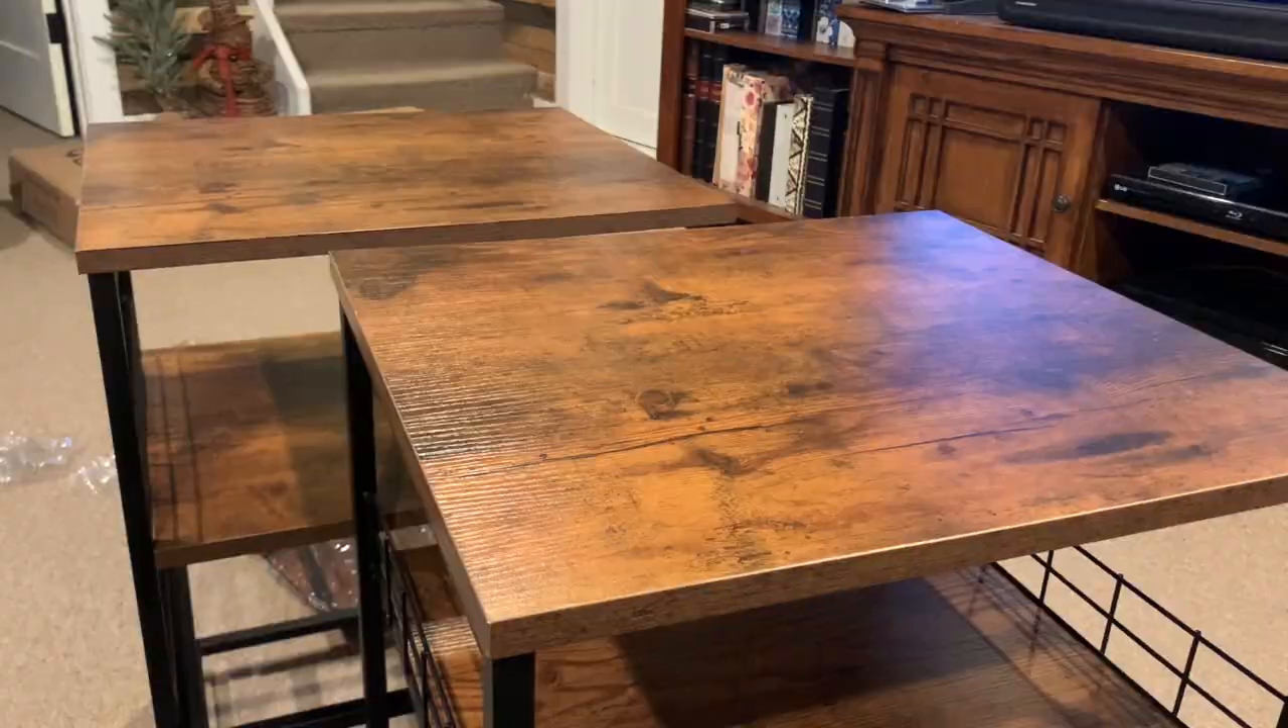There we go. The tops are on.